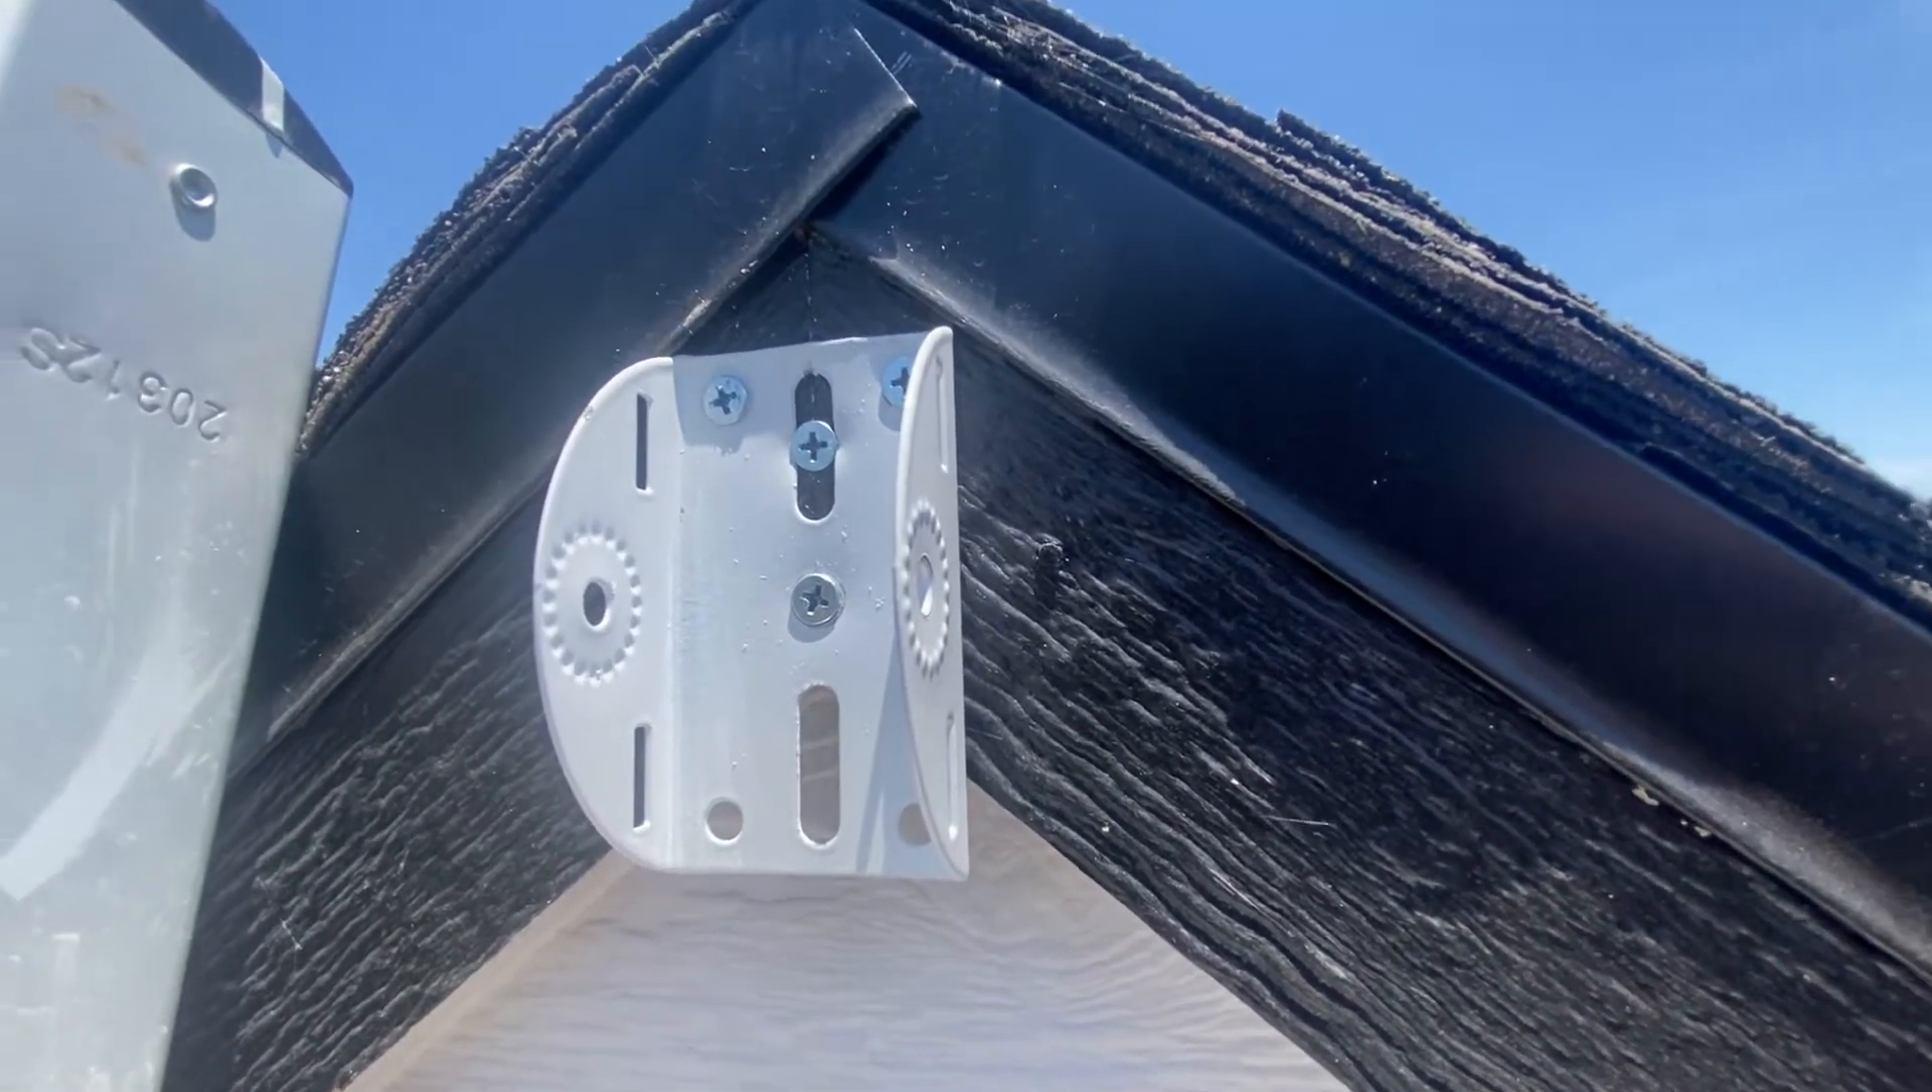Here's the bracket mounted to the peak of the outside of the shed.